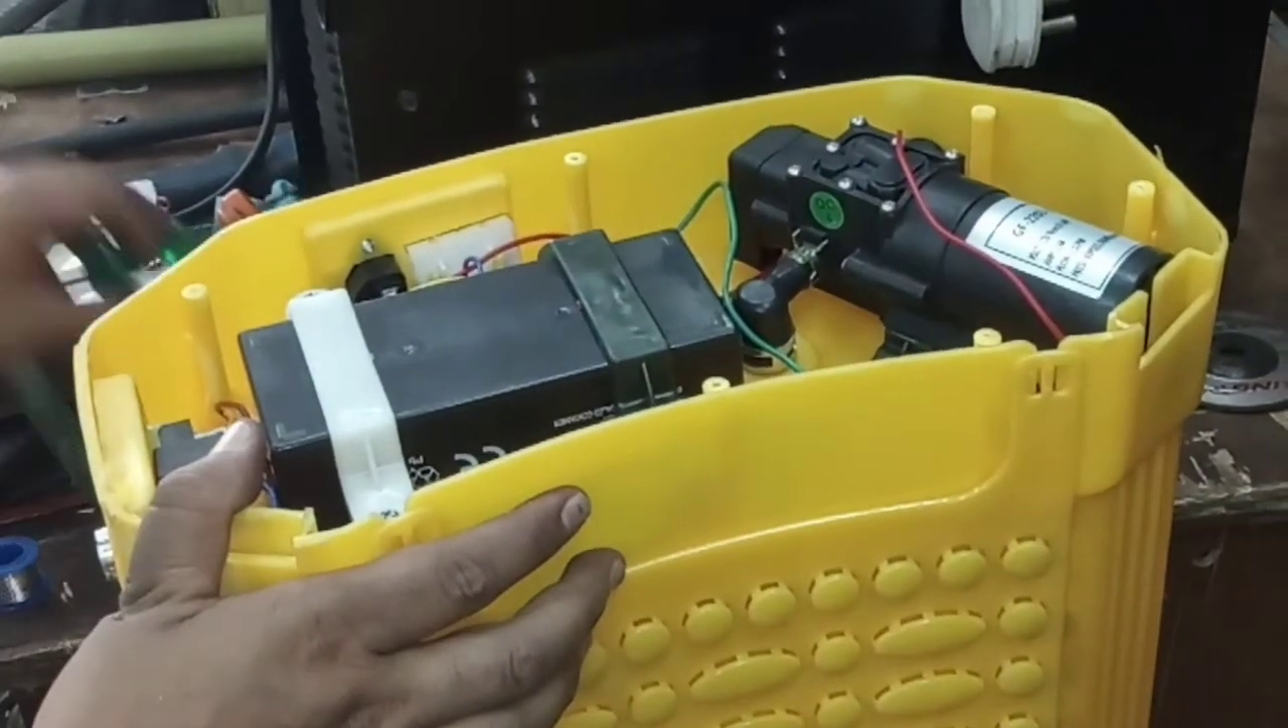यहां पर बैटरी जो है यह हमने फिट कर दिया है इसमें।